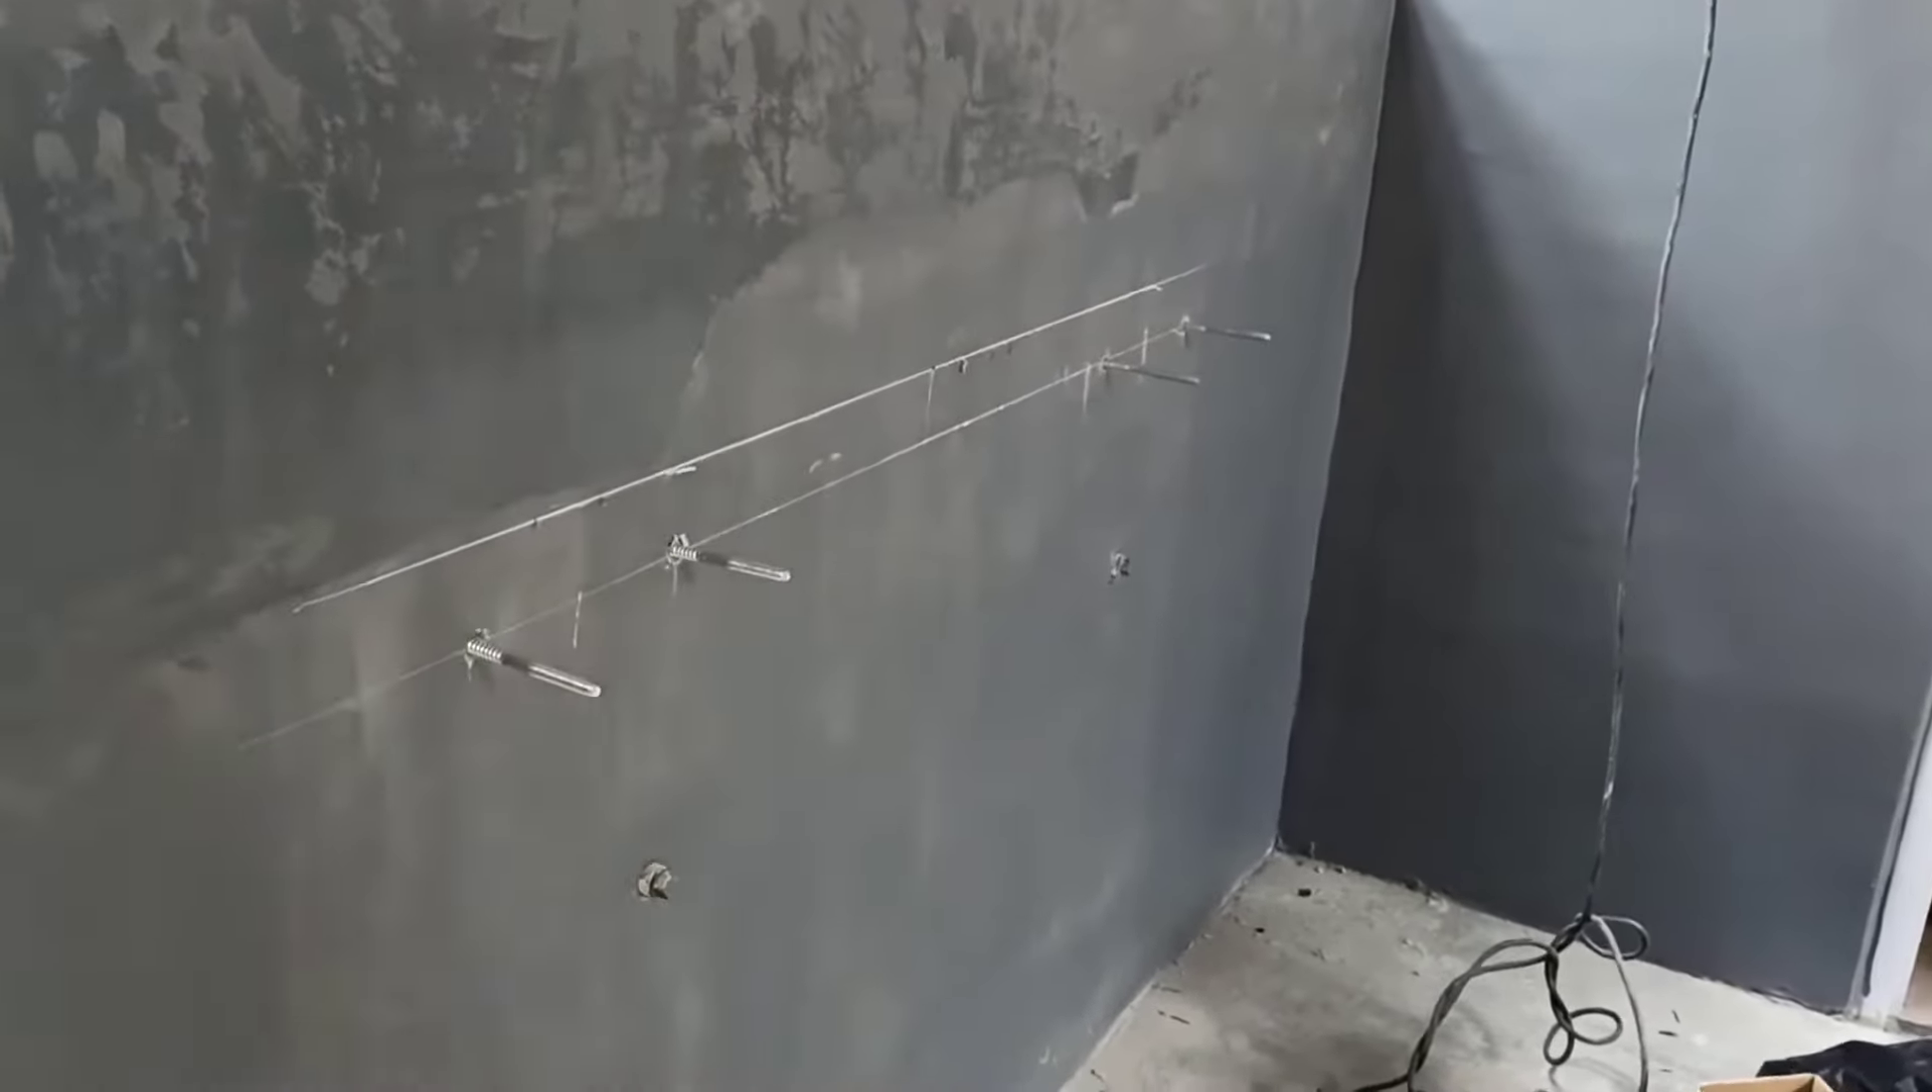Nah sudah terpasang bautnya tinggal ngenceng ini dengan kunci inggris.